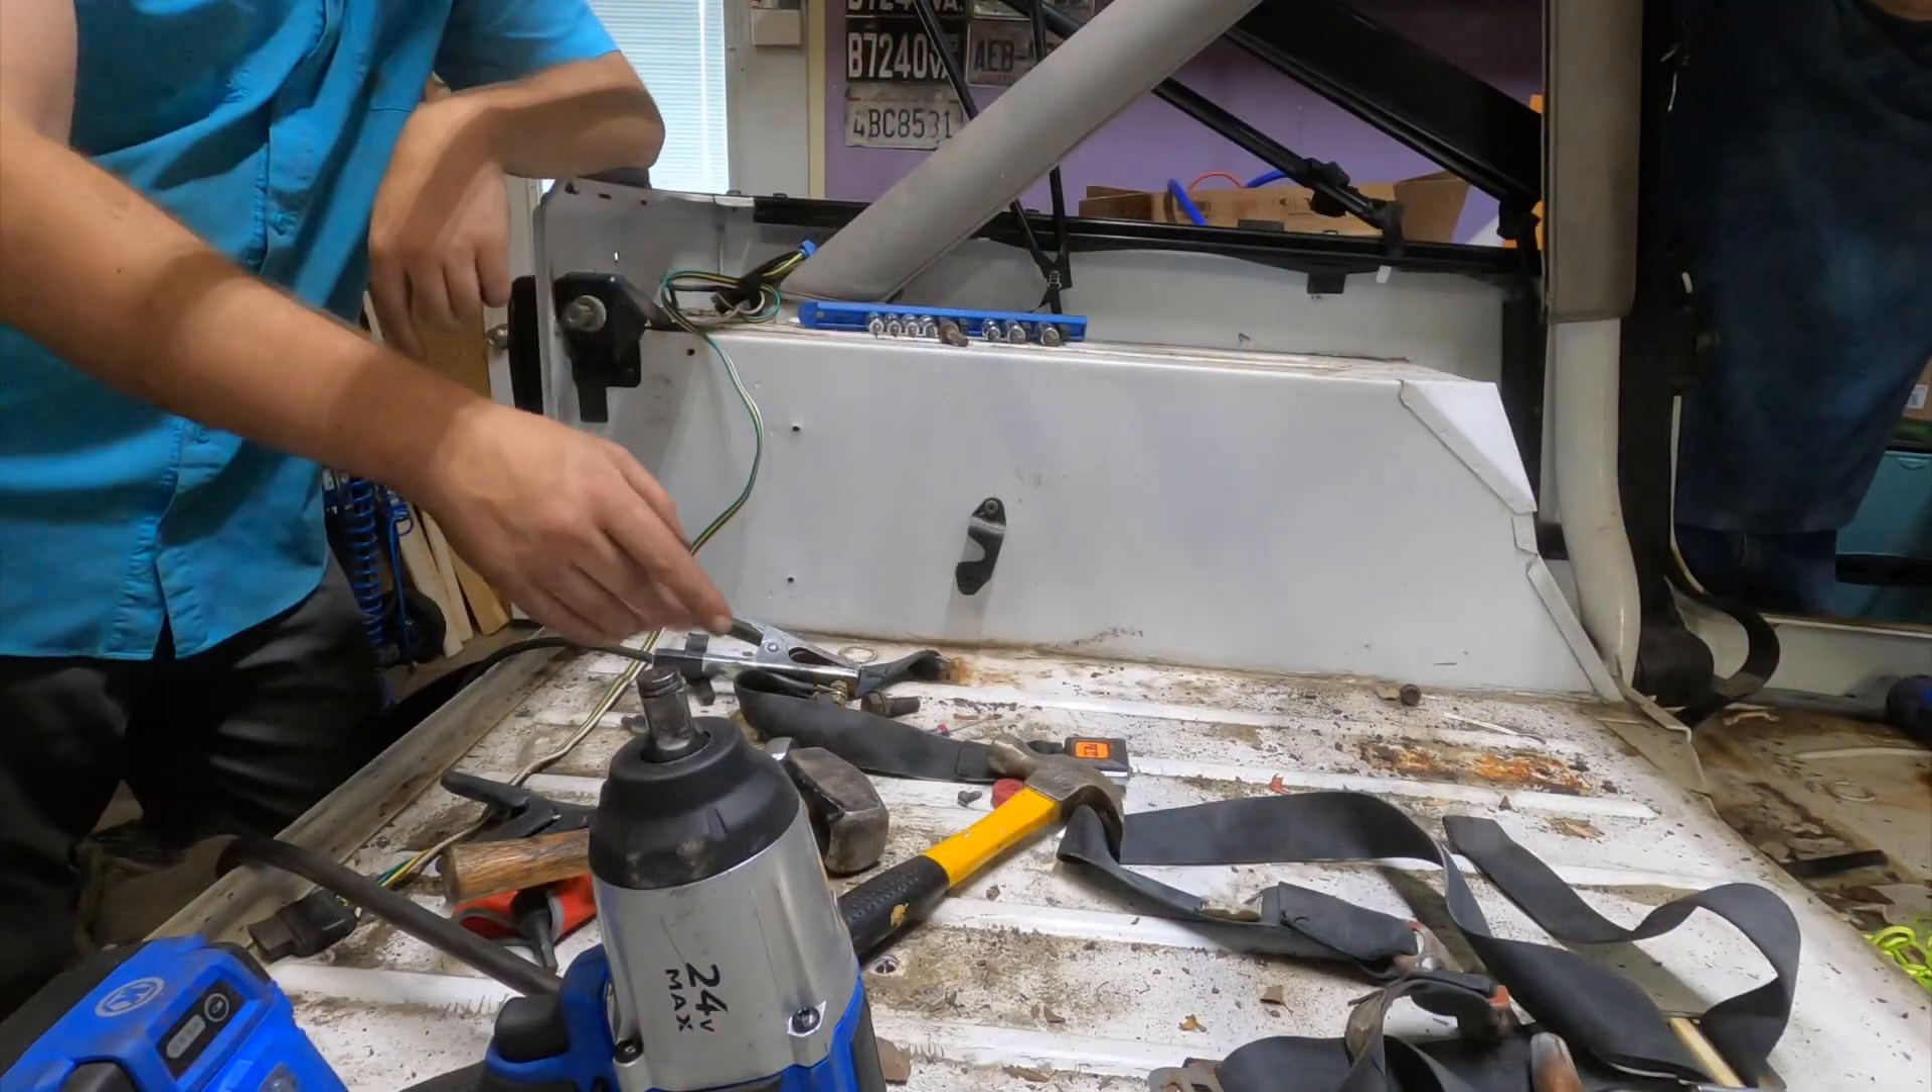So, we have most of the interior out.